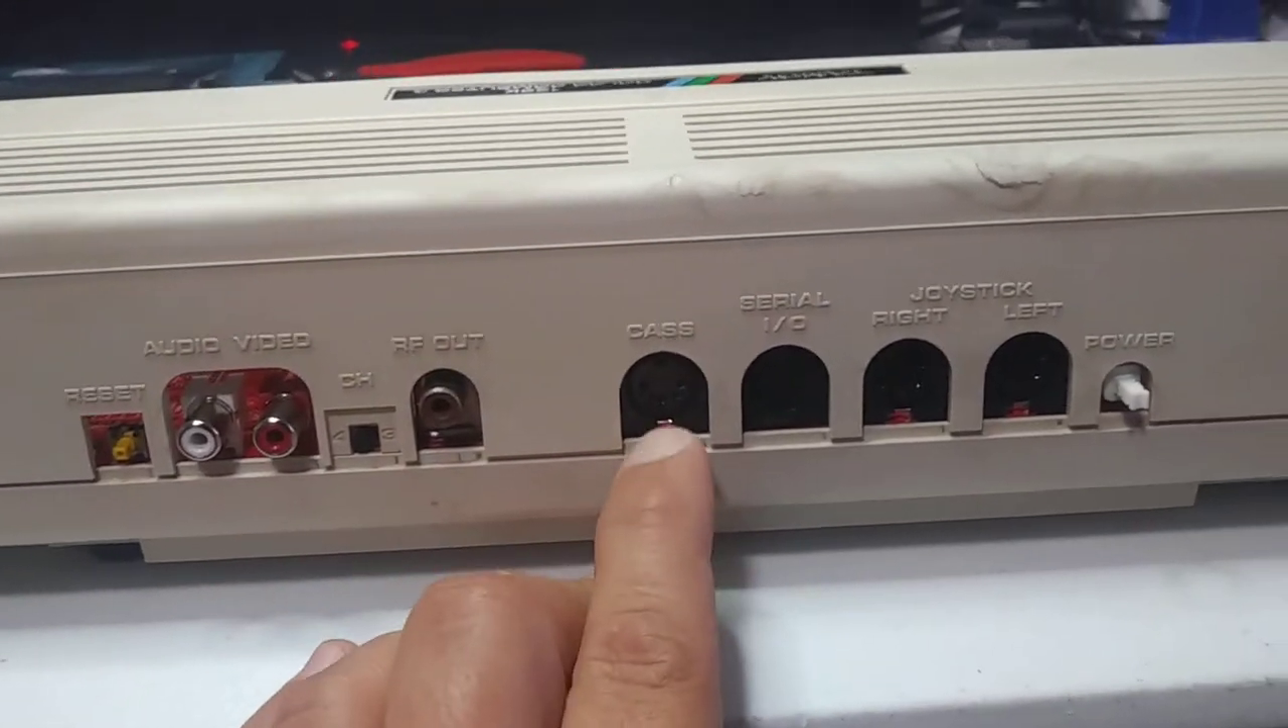You can see that the reset switch lines up nicely. Audio out, video out lines up nicely. Channel select switch lines up nicely. RF out, lines up good enough.